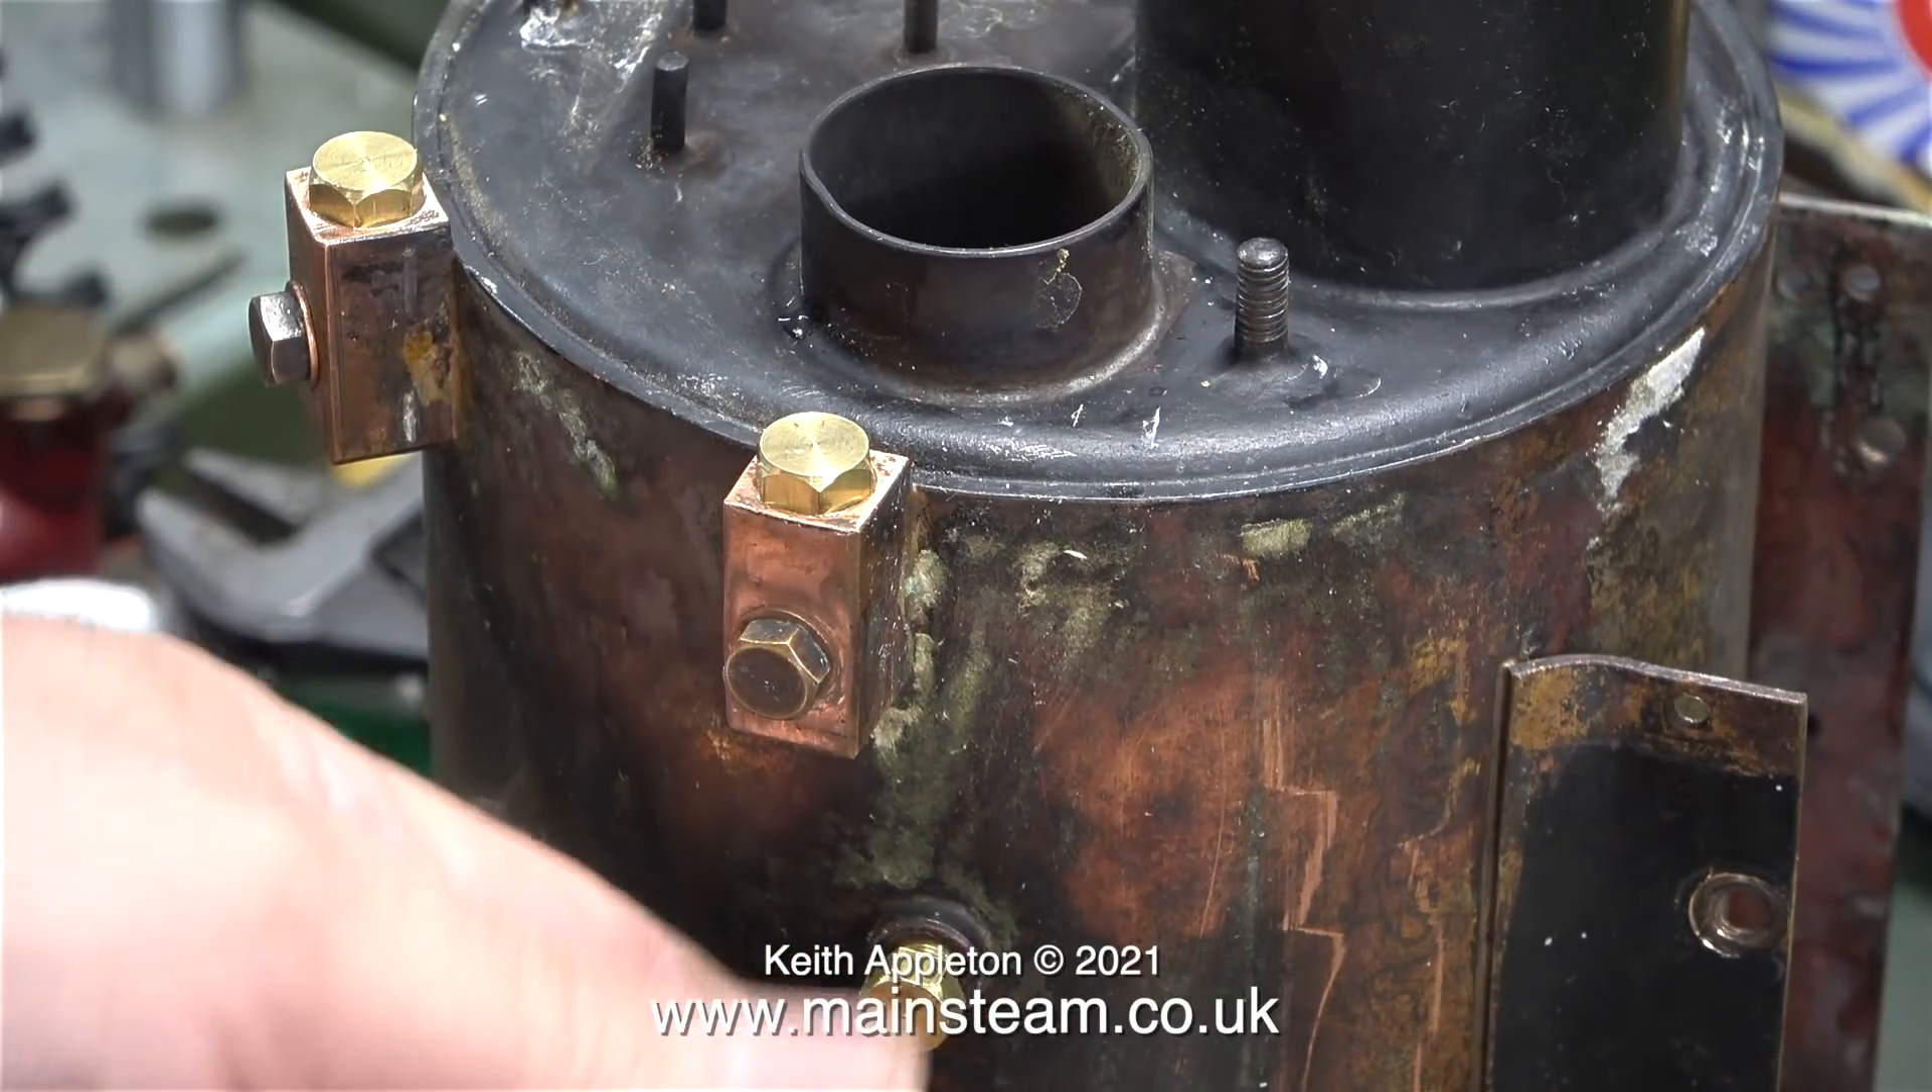Here are two blanking plugs fitted into the water gauge blocks.